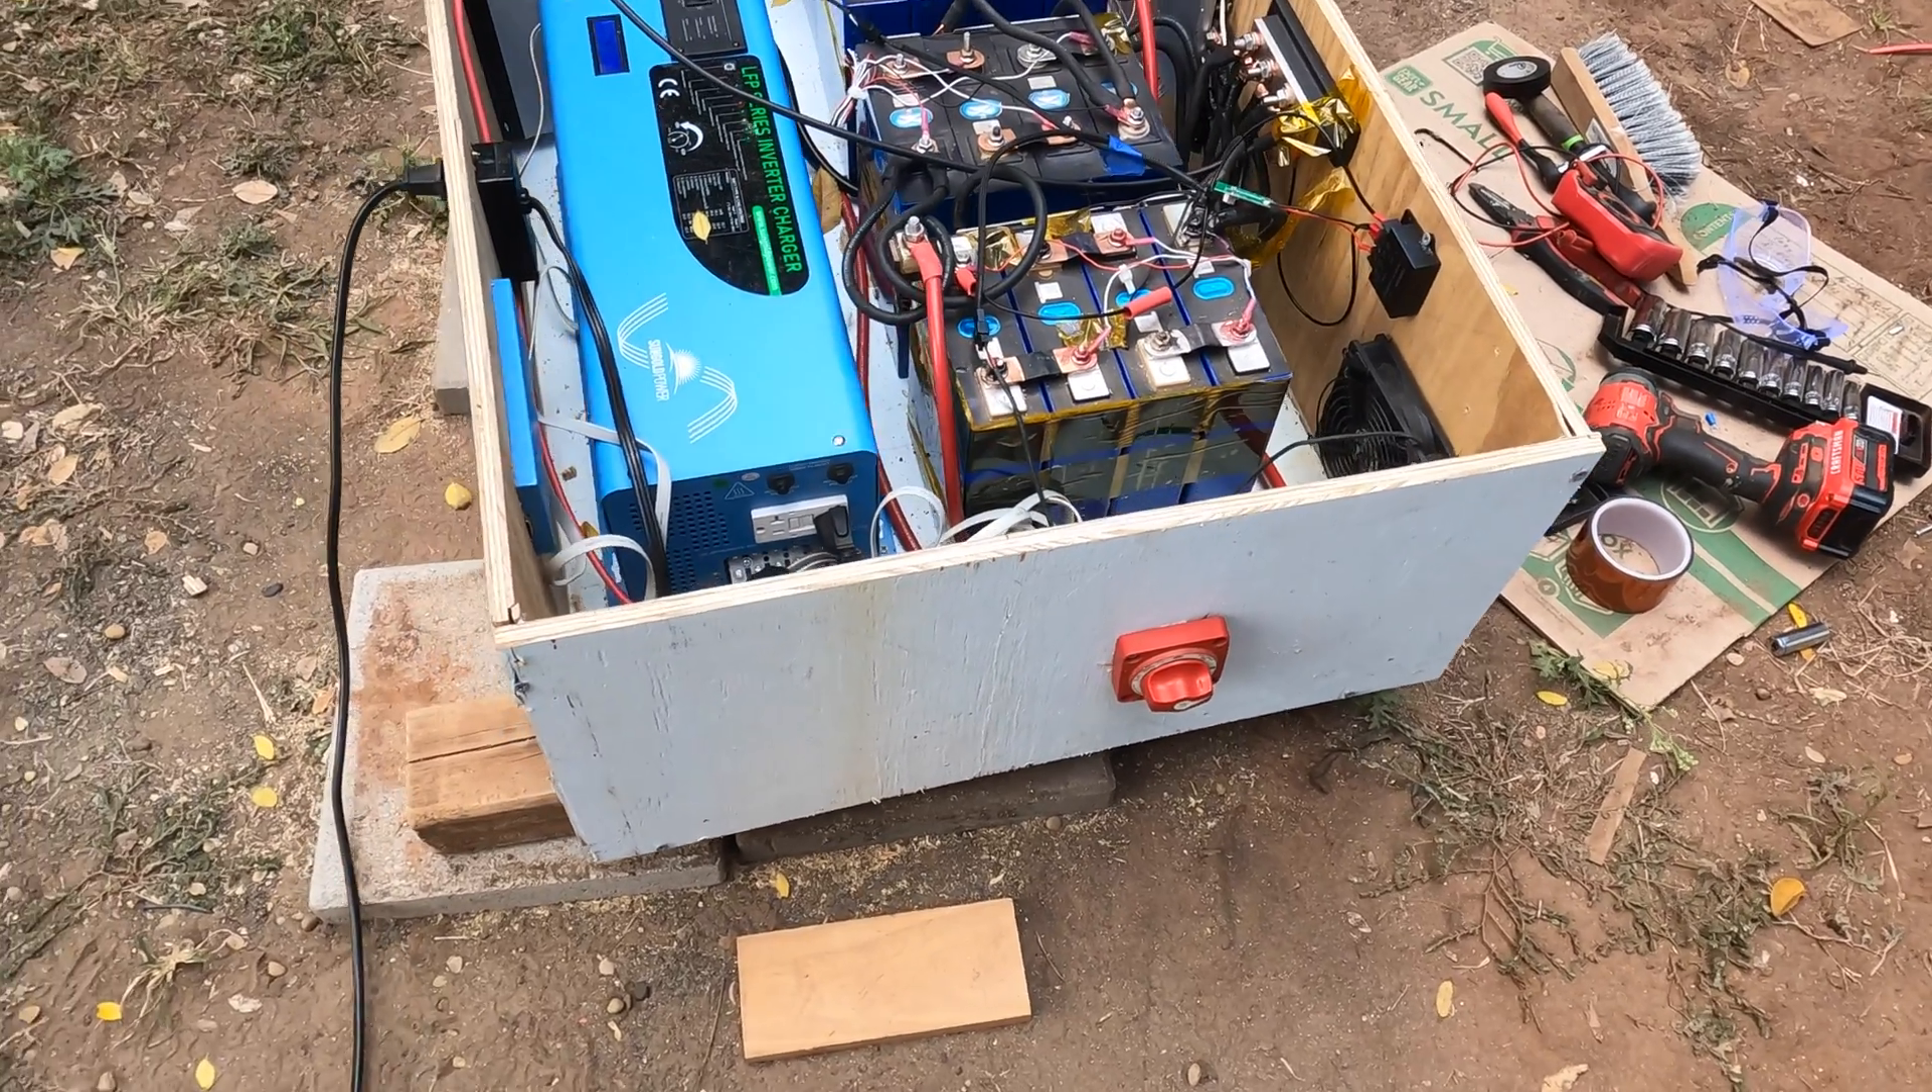Starting with the front of course the battery switch is off centered and that's just because I measured it before I put it on and it was just cut wrong. So I wish that was centered. It's not a huge deal.